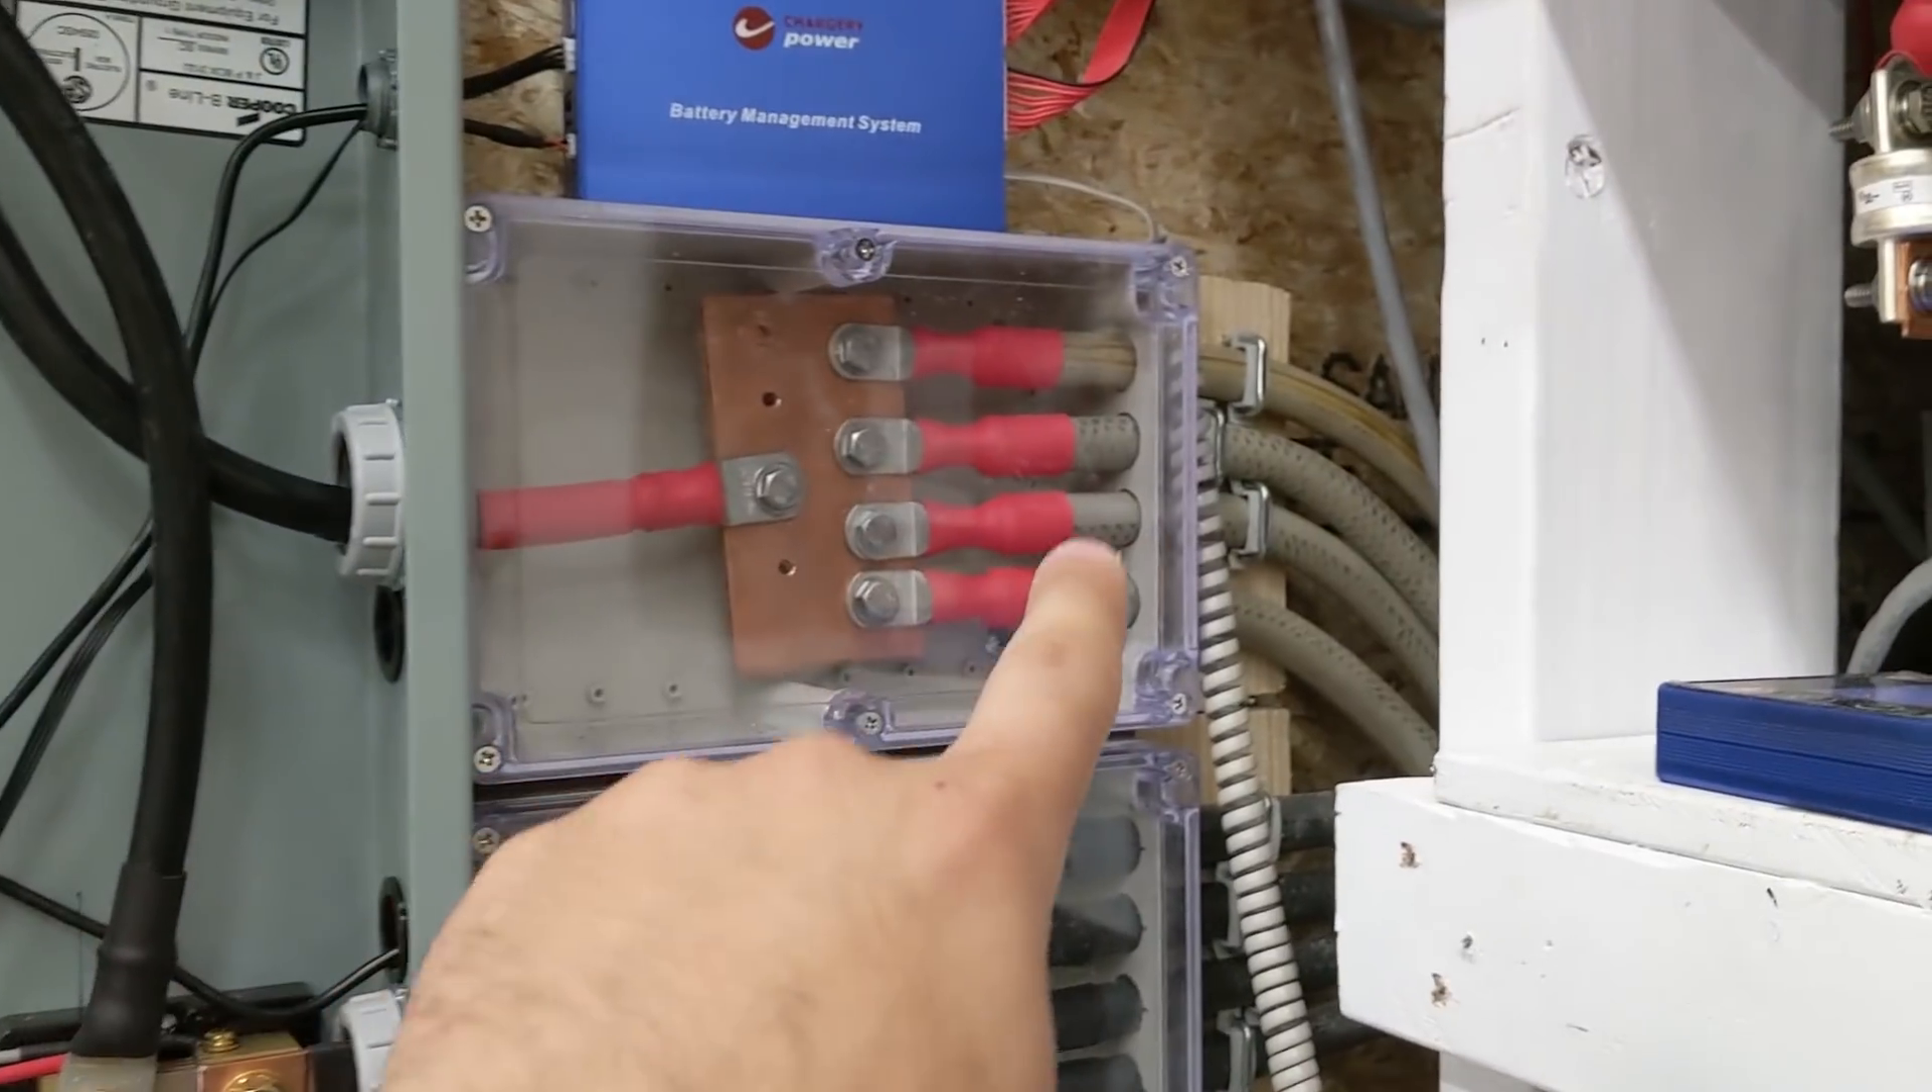To recap we have all the positives coming to this positive bus bar.